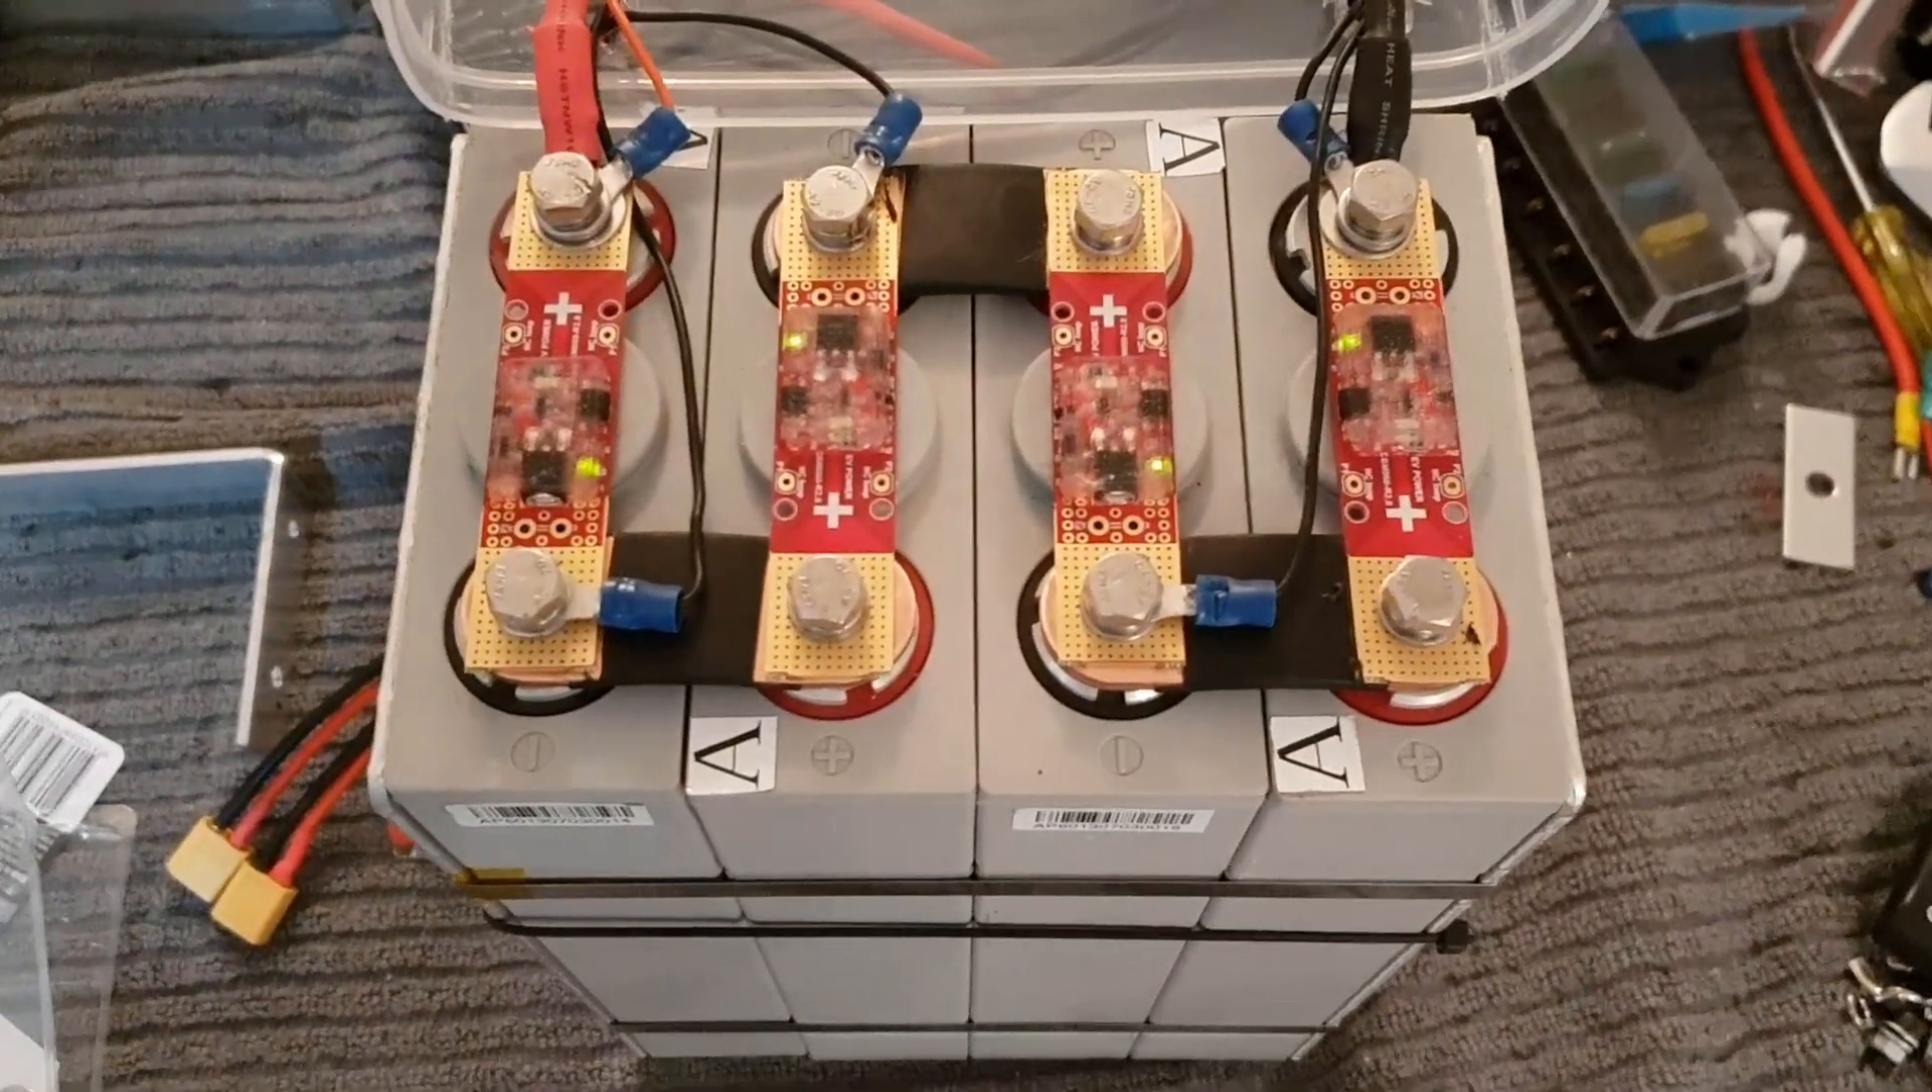I've got the cell modules all all fixed in place now.